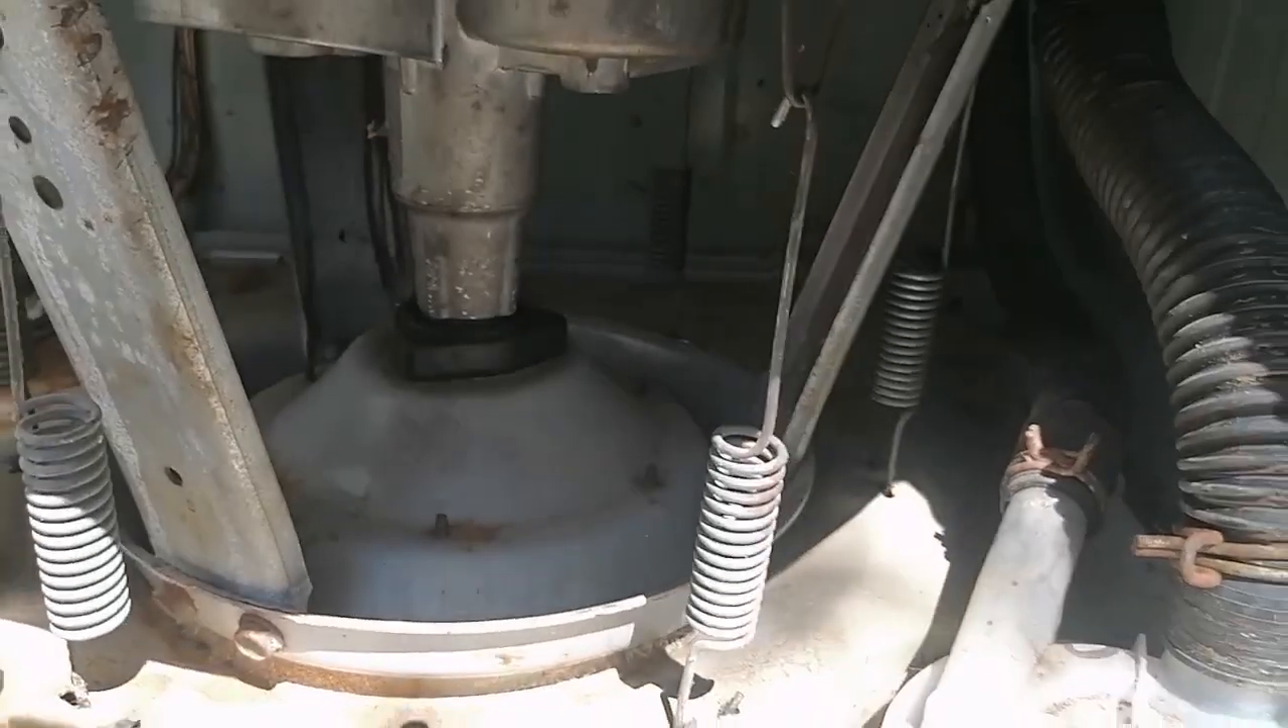Amigos ahí está ya puesta con los resortes la tina.